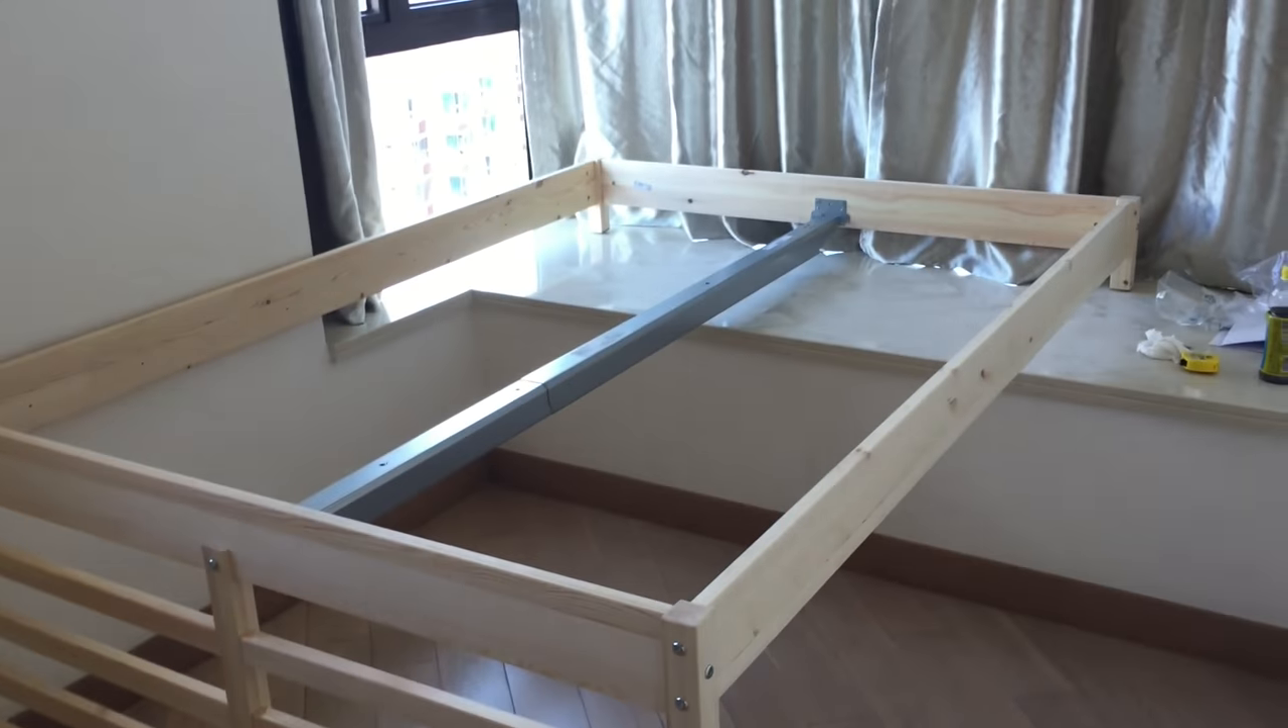I still need to go through and put the side rails and all the slats and whatnot on there, but you're getting at least an initial idea of how it will look.